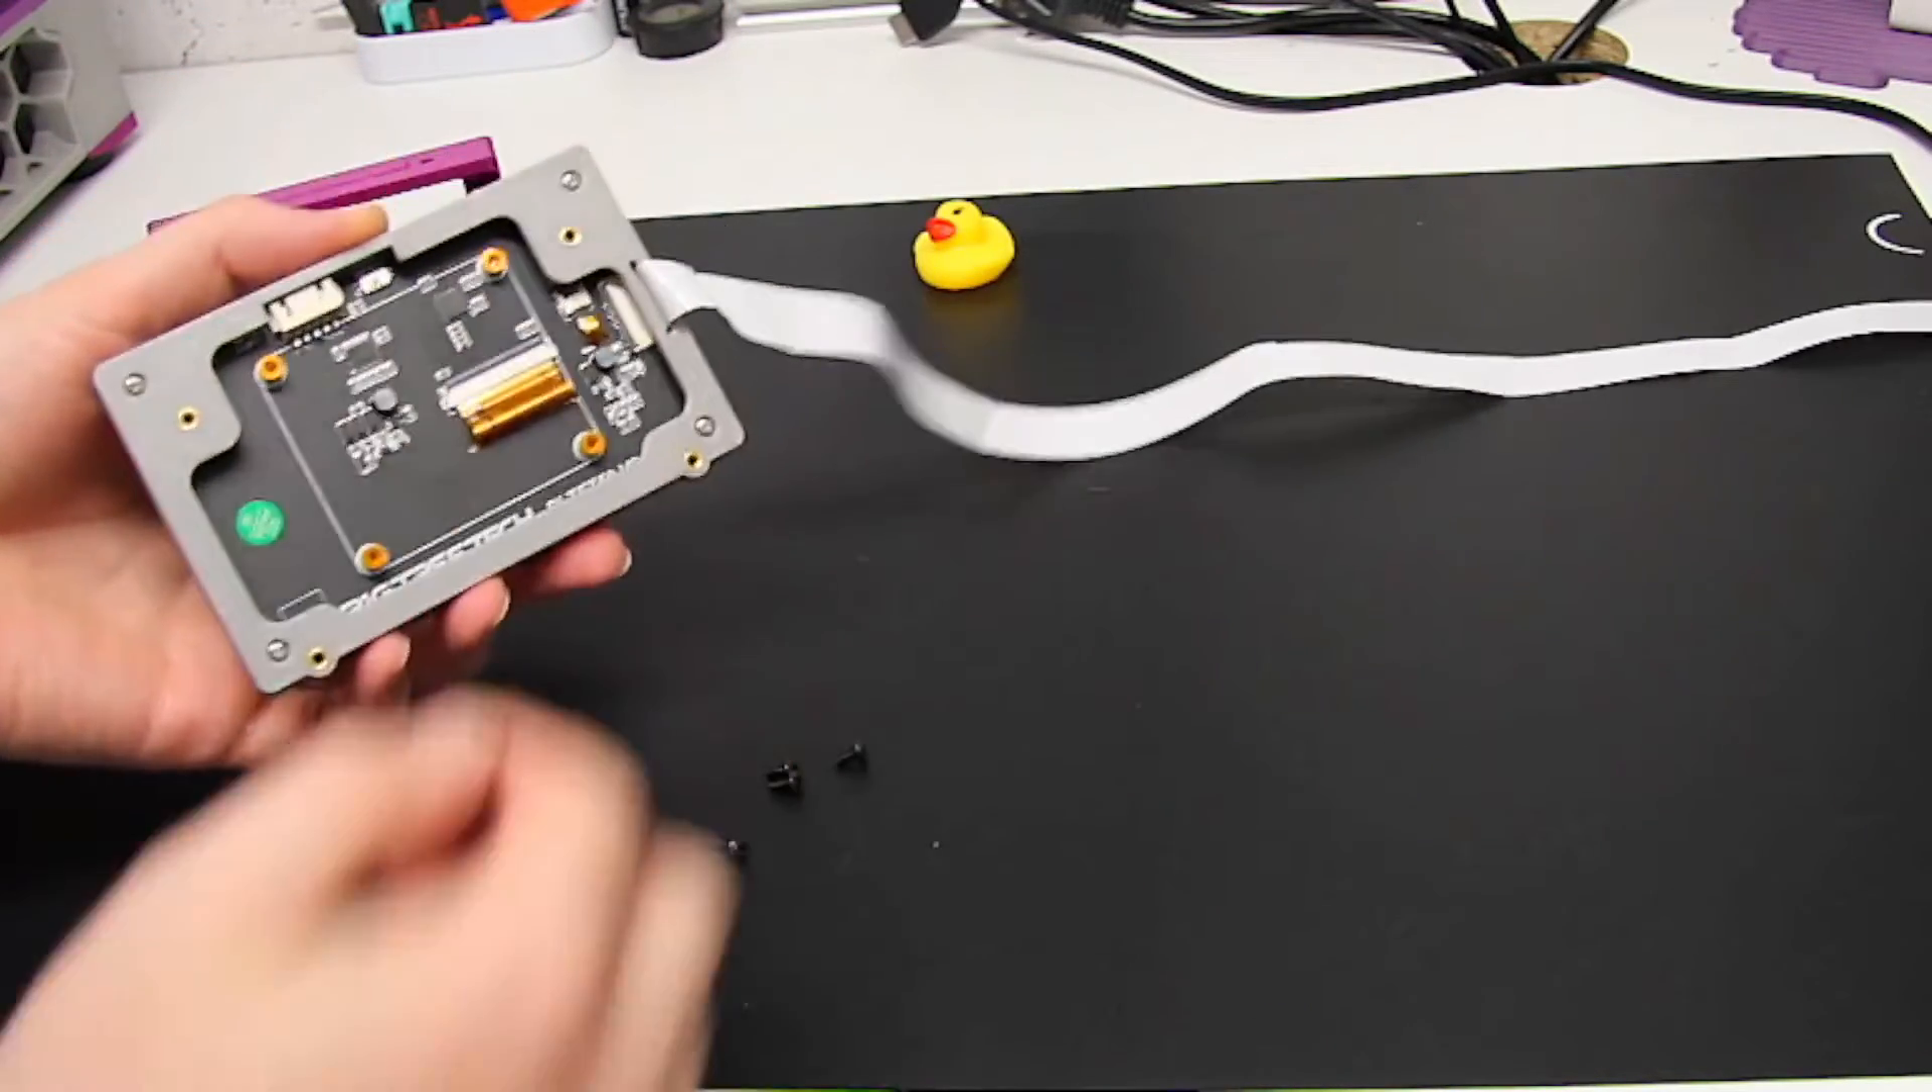Okay so there you can see that I have now mounted the screen into the bezel.